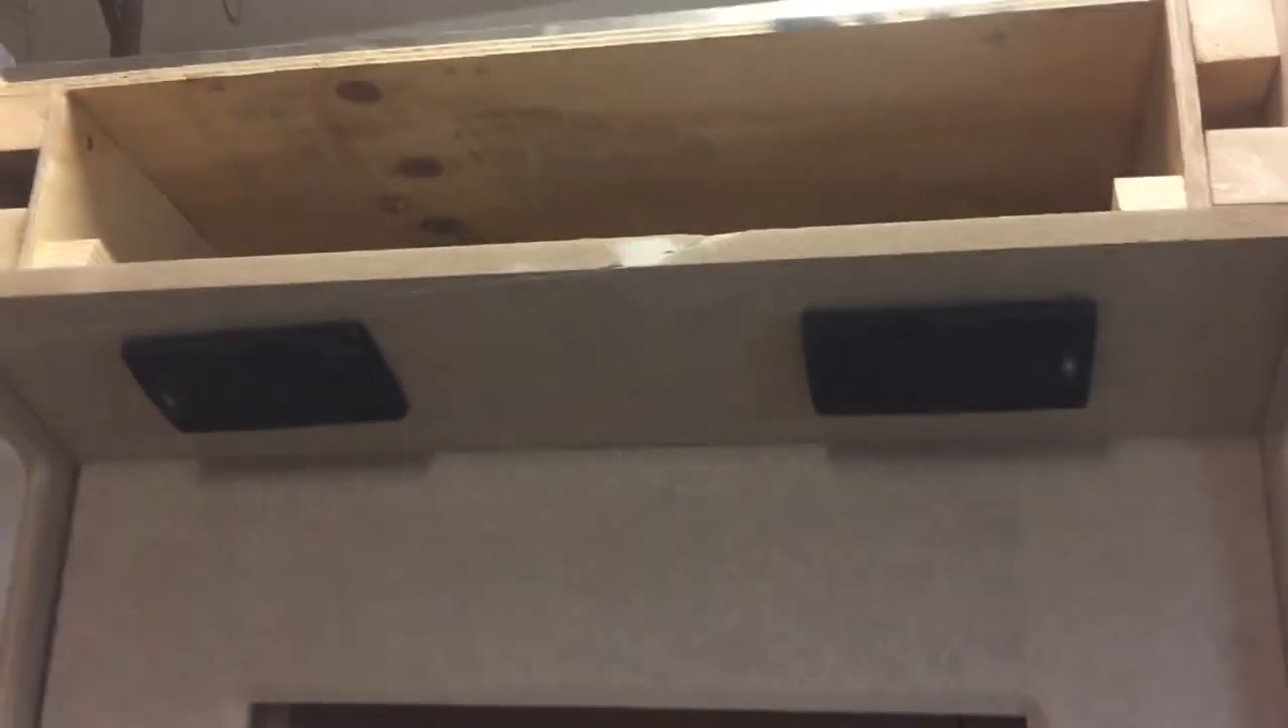We got our speakers mounted now.